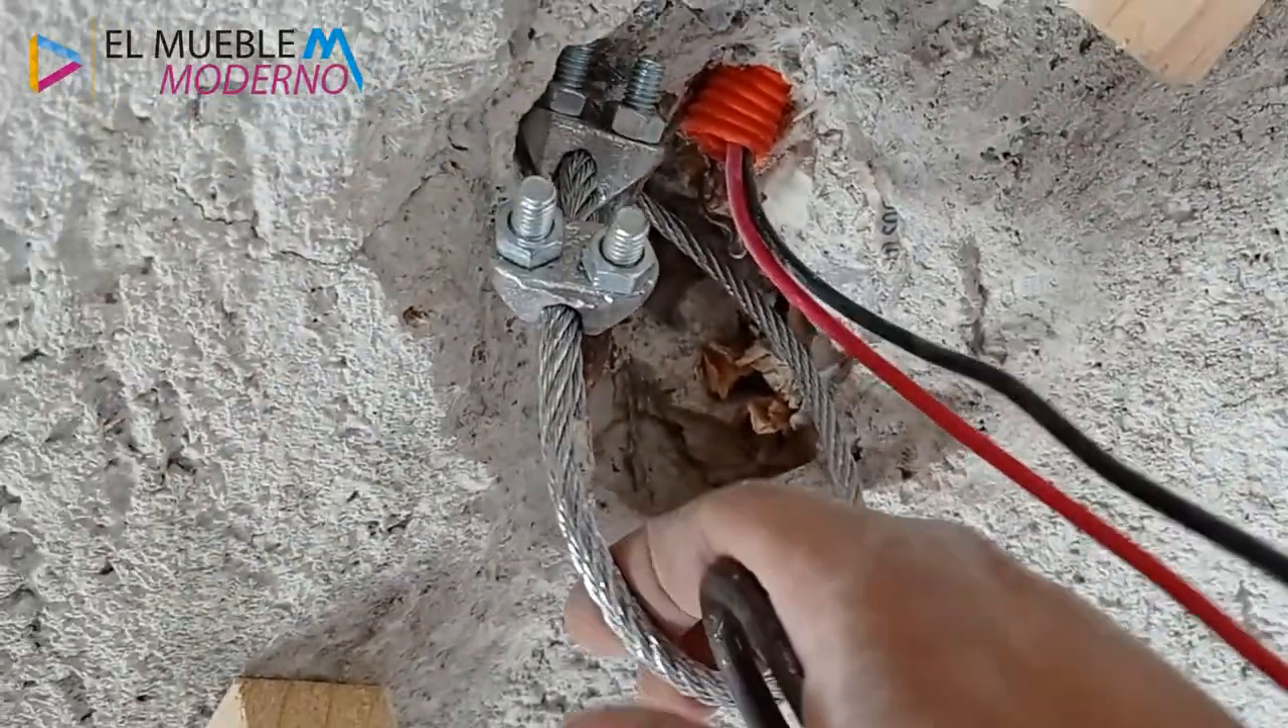Puse el cable de acero con dos perros para que pueda cargar el candil sin problema, sin ningún riesgo.